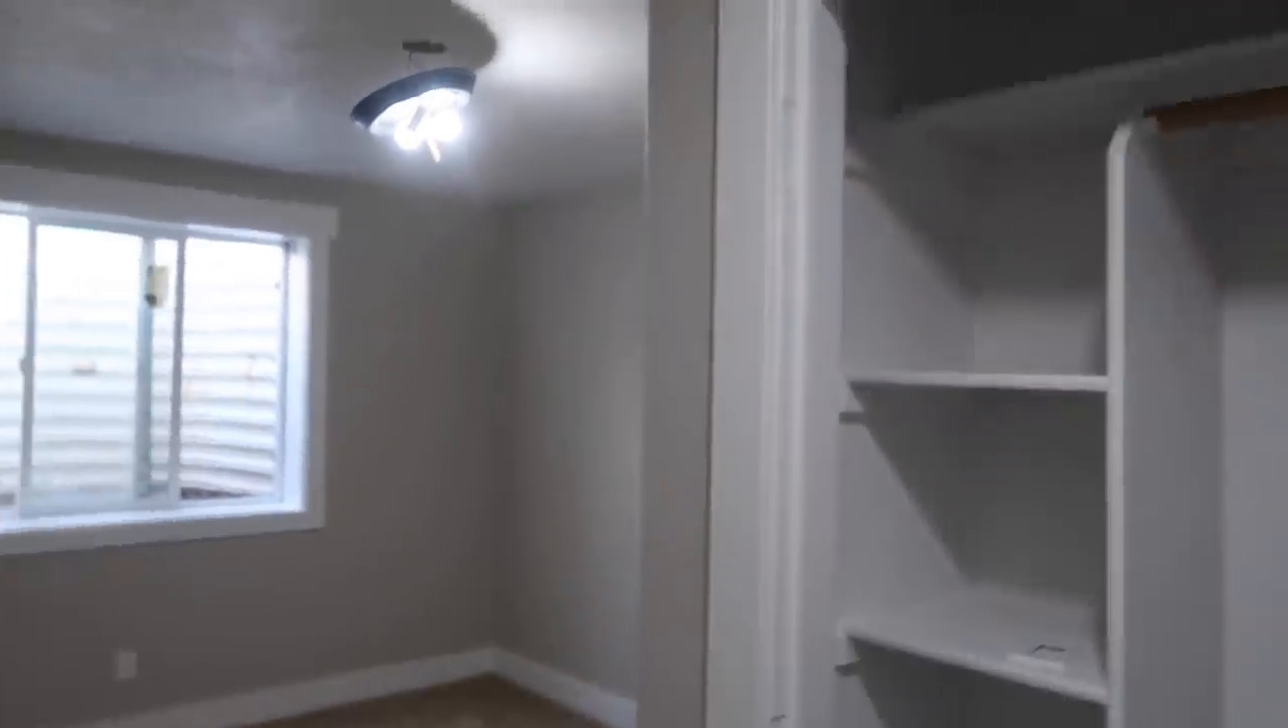Don't have the closet doors on yet.